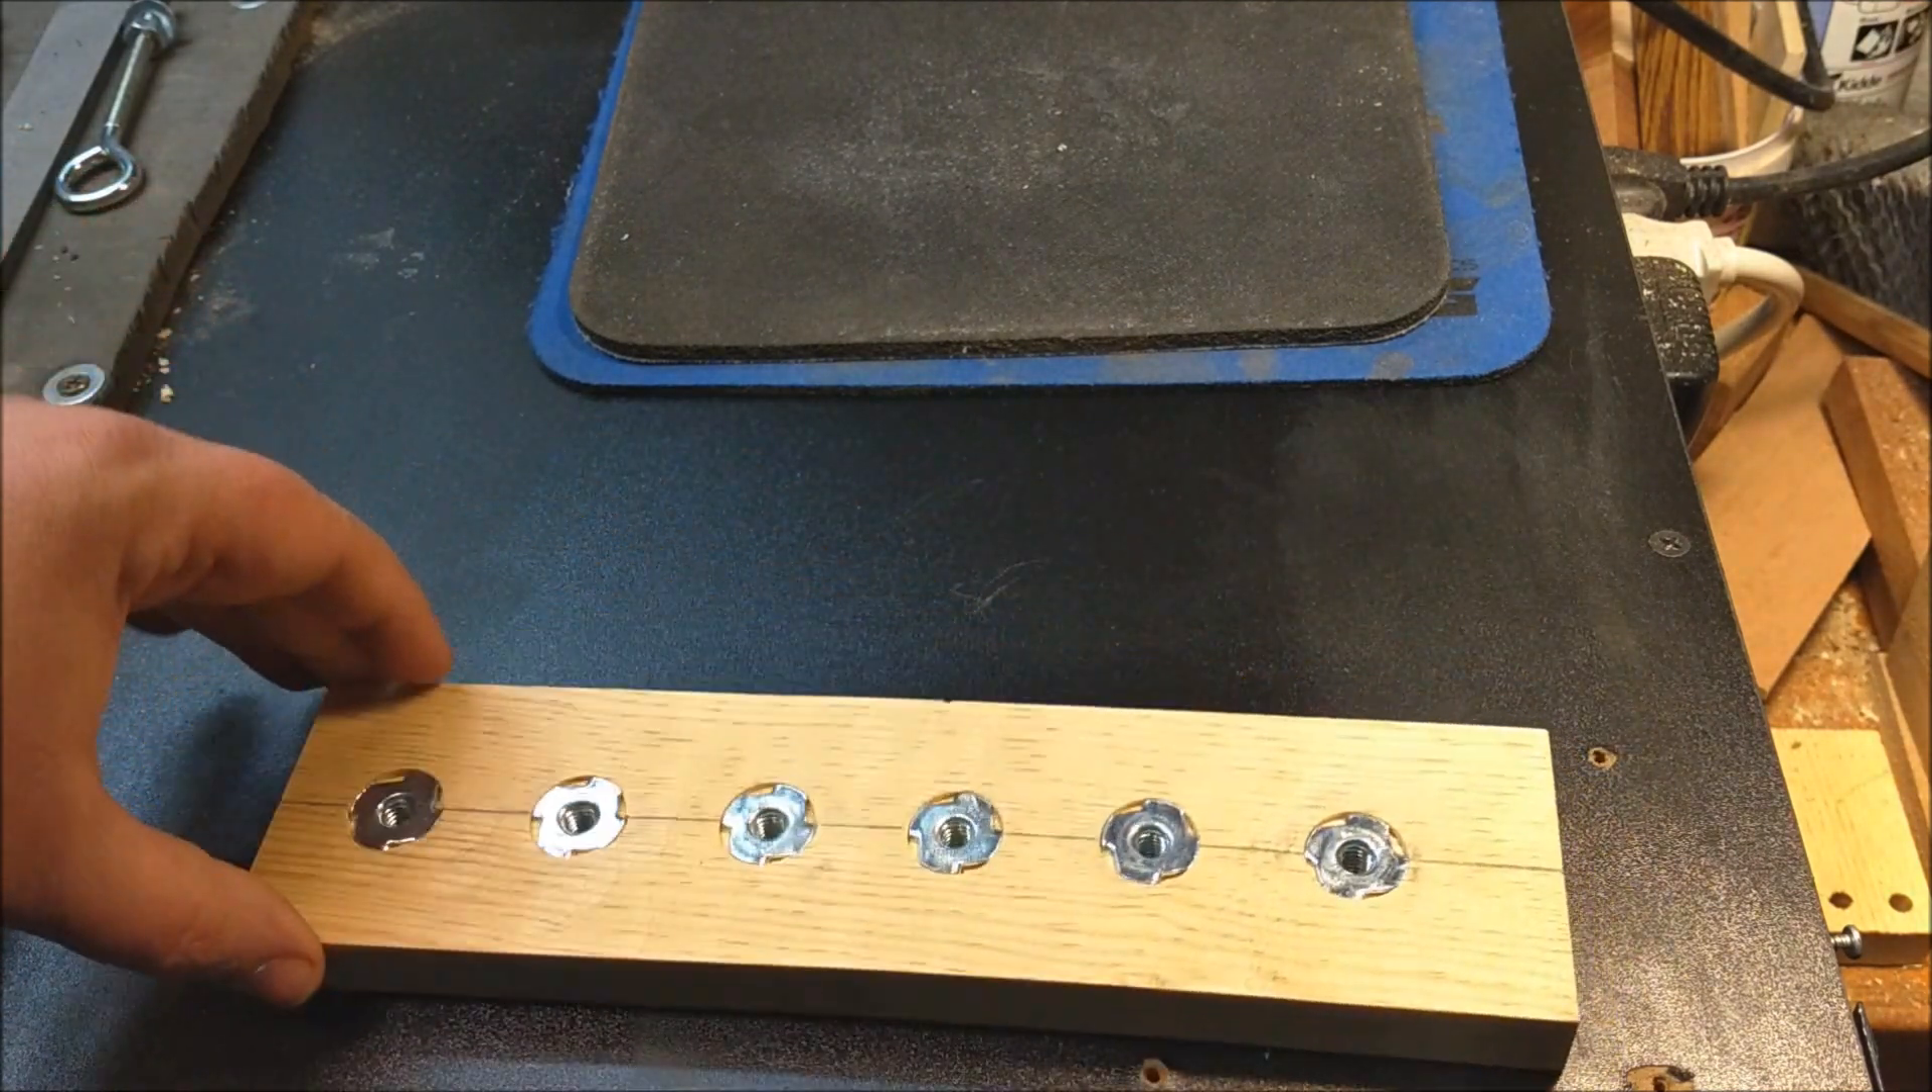At this point I've hammered home all of the uh t -nuts.